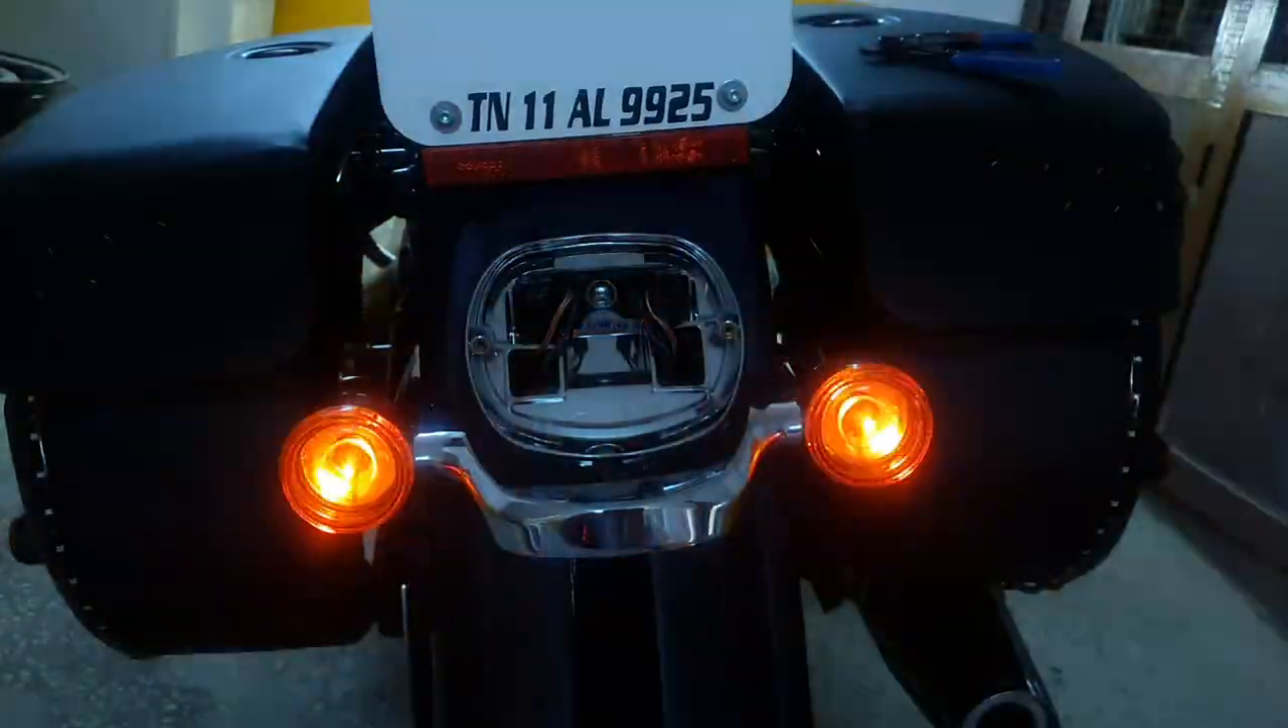We have just done the connections for the left and the right indicators so the LED bulbs are fixed there.